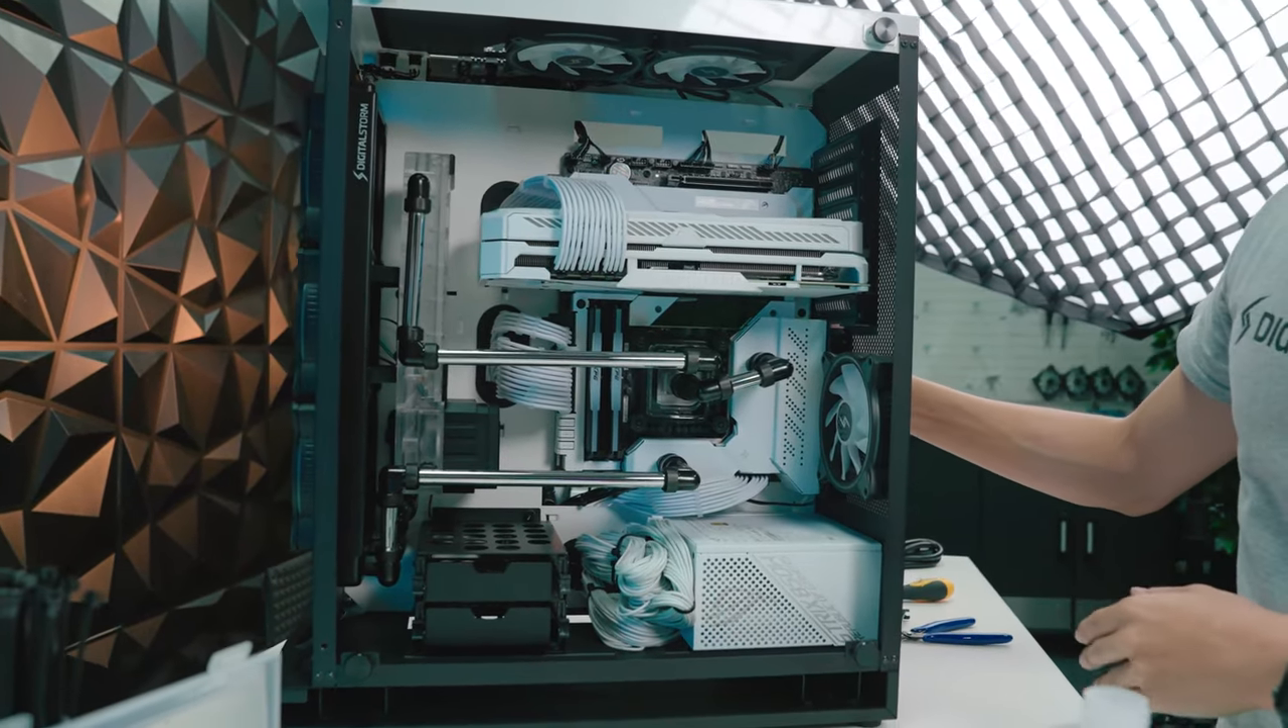All the tubing's in there. It looks pretty good.